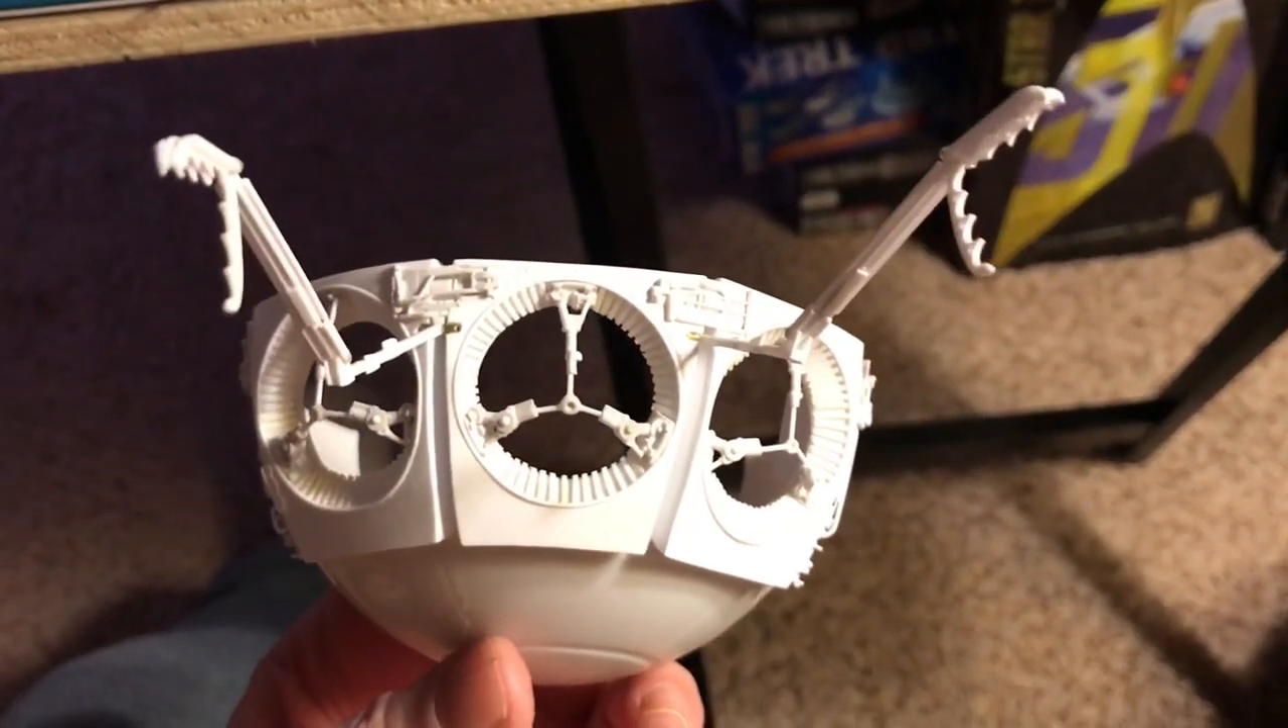And here are the two completed claws. And I have them attached onto the ship.